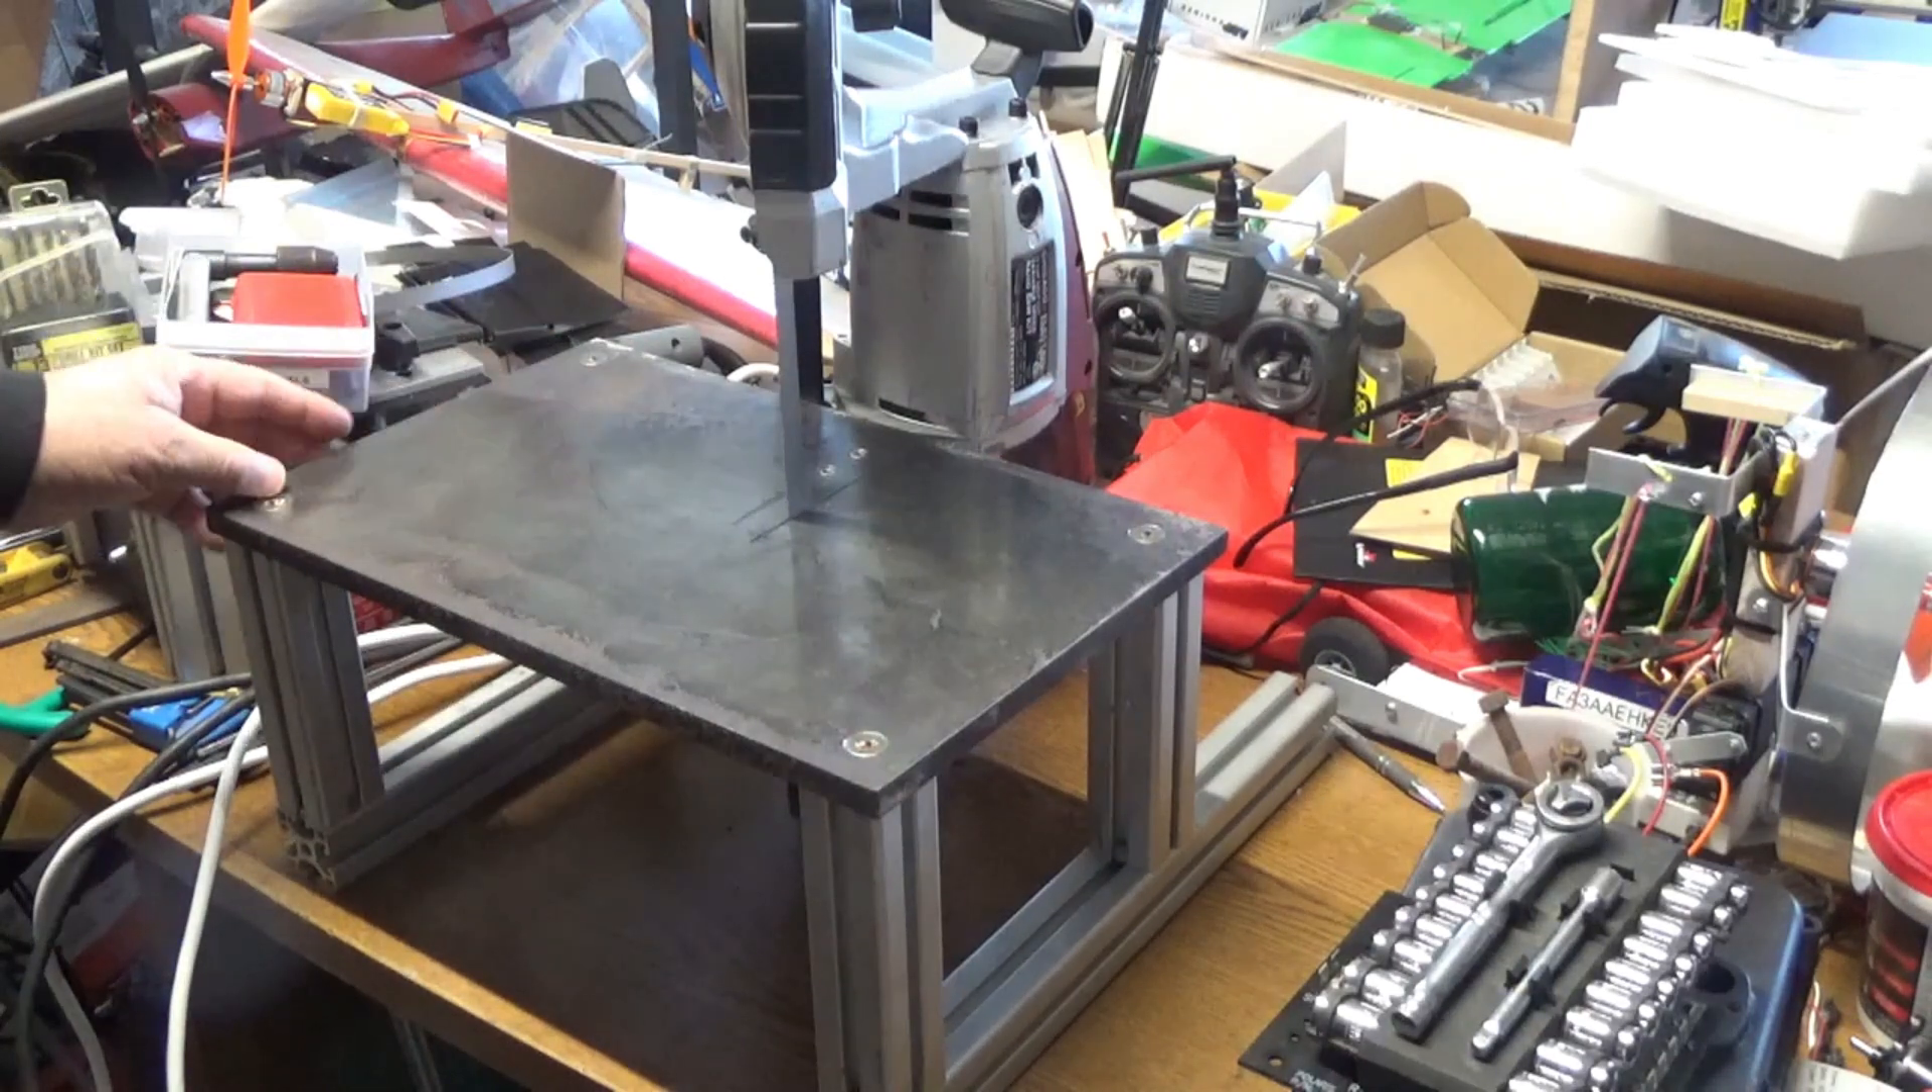So I think what I have left to do is just take the half inch steel plate off, remove all the screws, and then have some, you know, finish work on corners and edges.